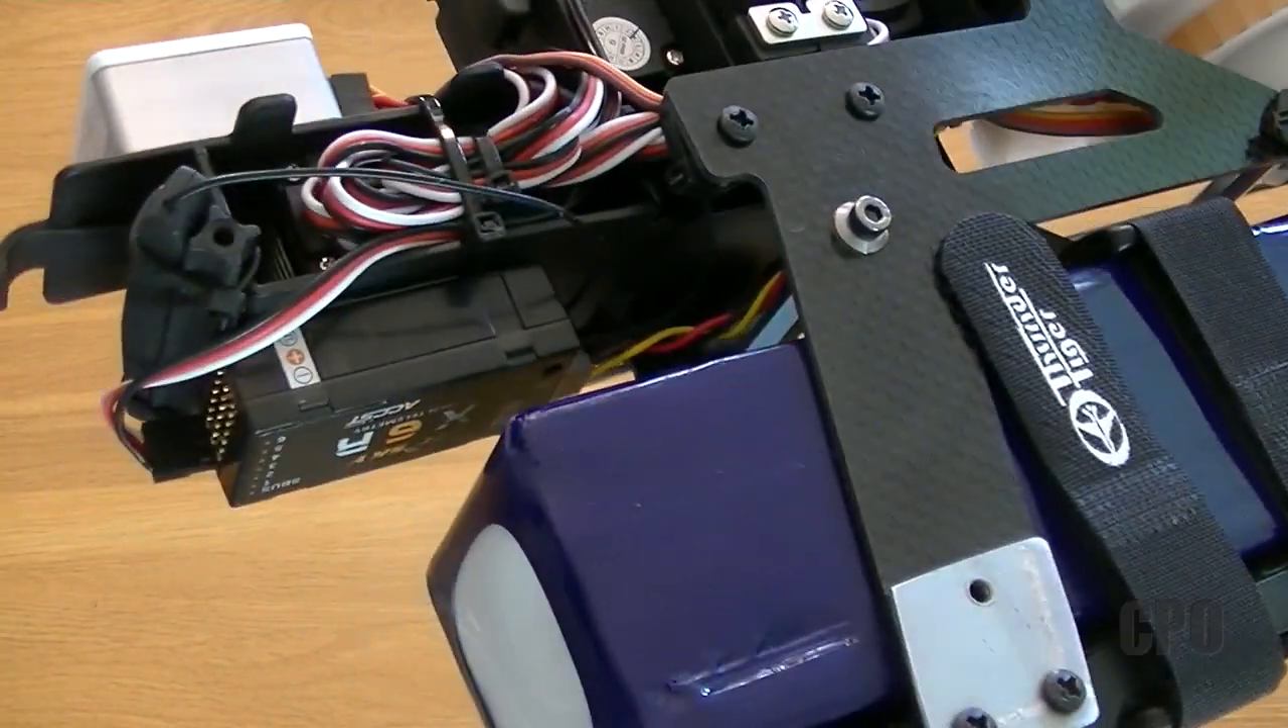I have my receiver mounted below.